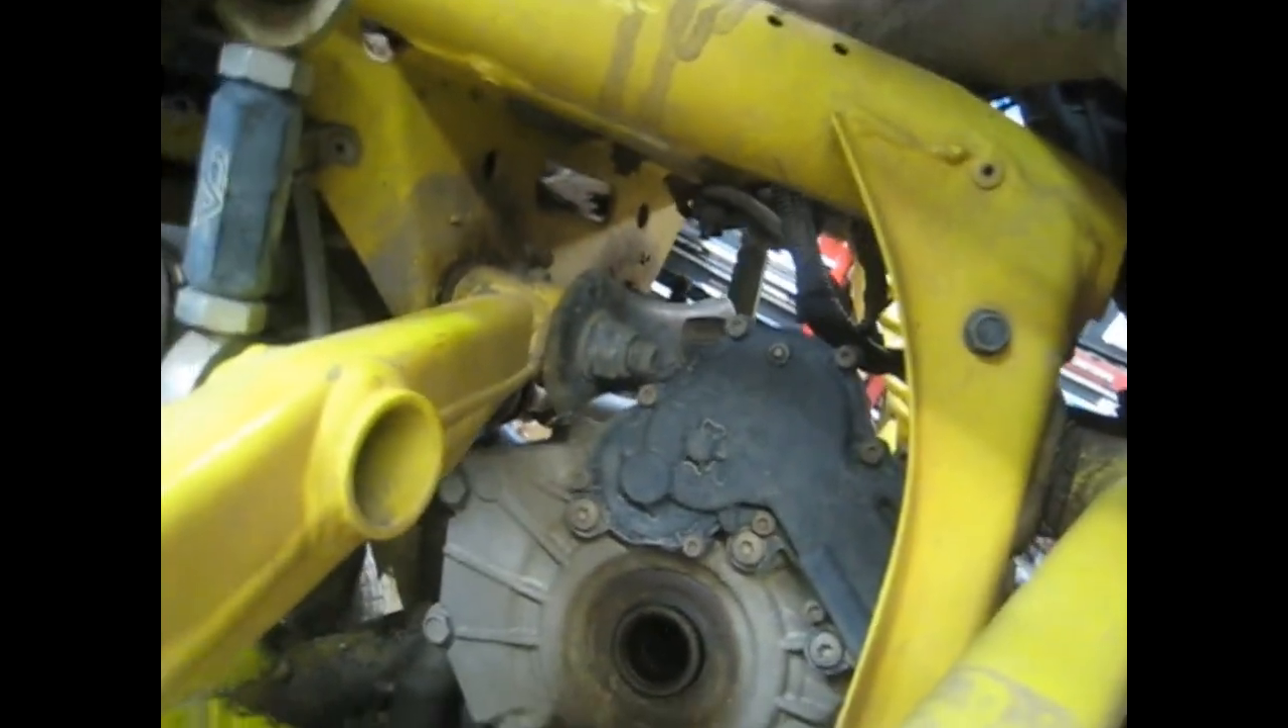It looks like this upper a arm is going to be in the way because it's practically sitting on top of the differential here.